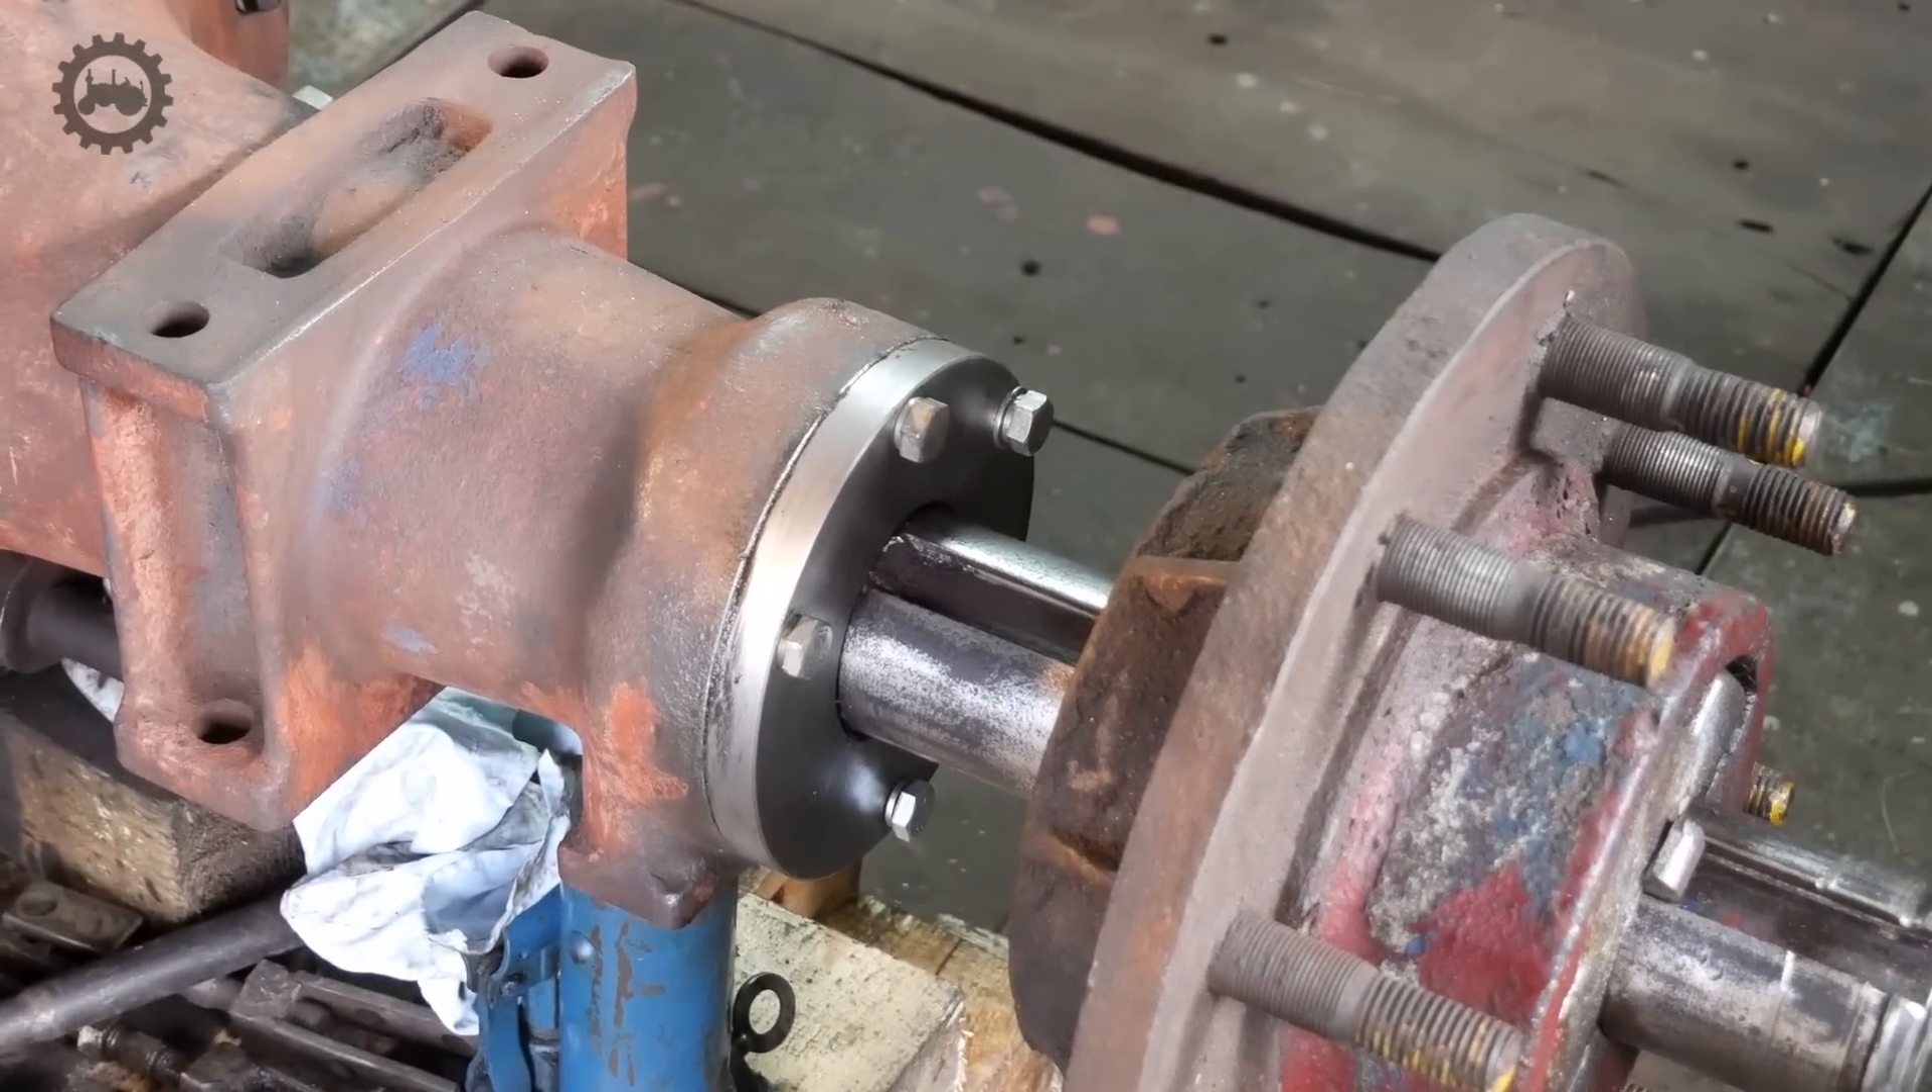Oryginalnie jest tam tylko taka blacha, ona była bardzo powycierana, a tutaj są takie solidne krążki przykręcone i wstawione są uszczelniacze nowe, także miejmy nadzieję, że teraz będzie to lepiej funkcjonowało.